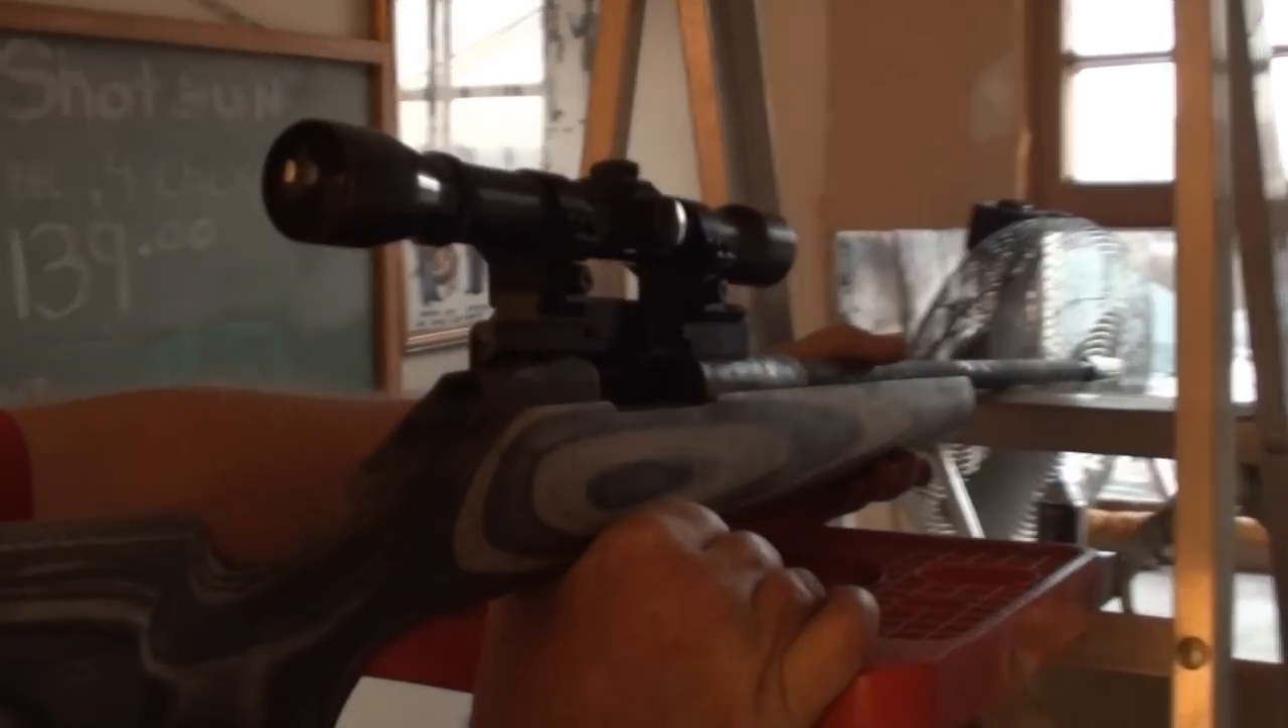All right, so we've gotten the base put on and our rings and scope.